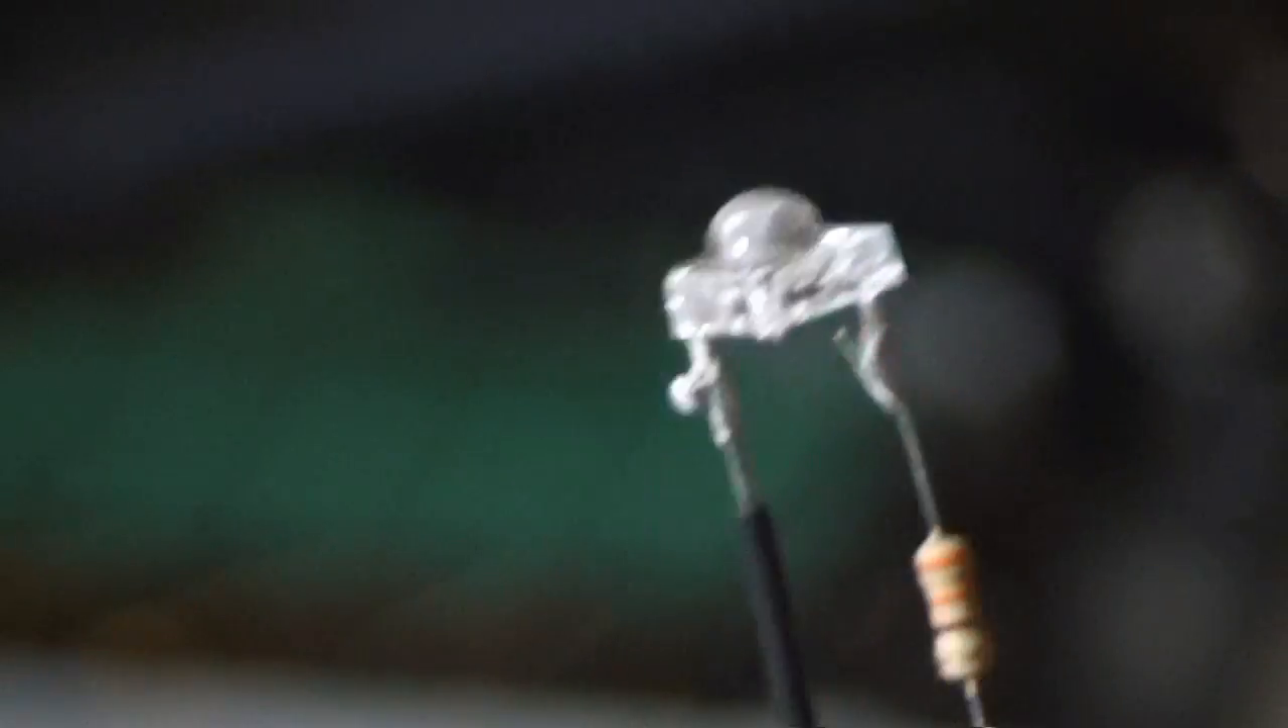I've soldered my resistor to one positive end and negative lead to the other.